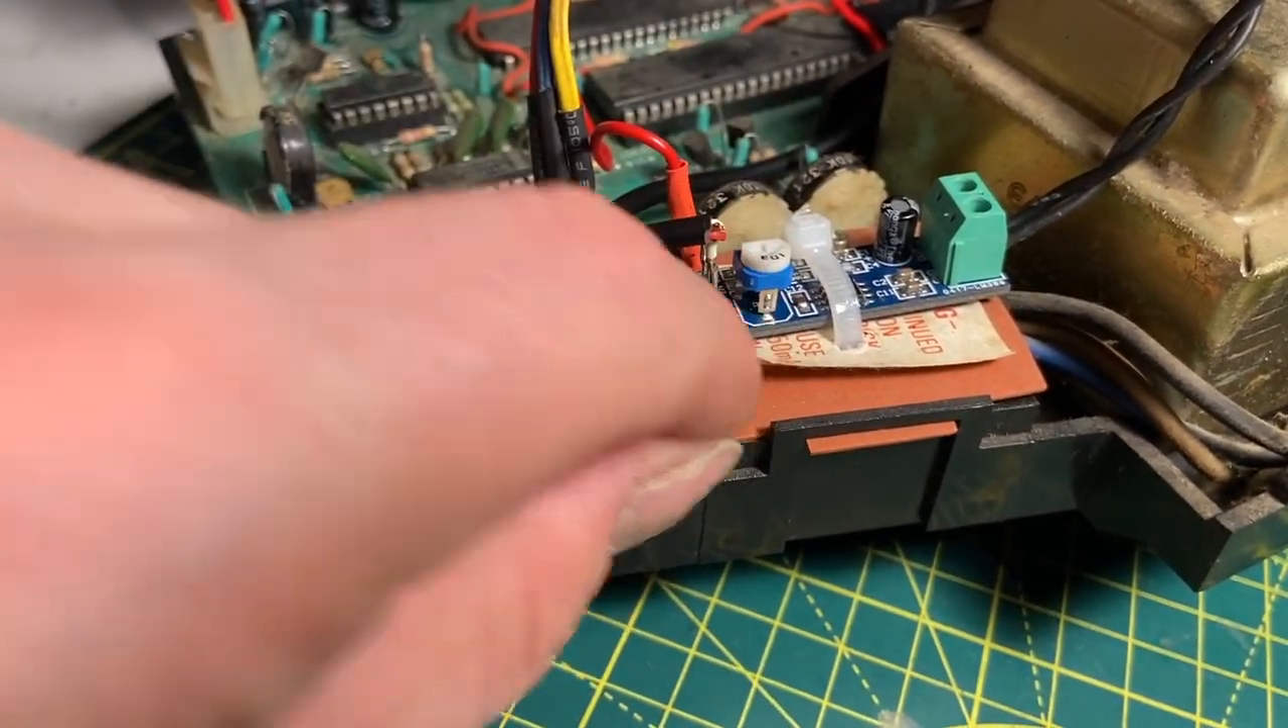And here is the little LM386 amp module attached via a cable tie to the uh little guard there.